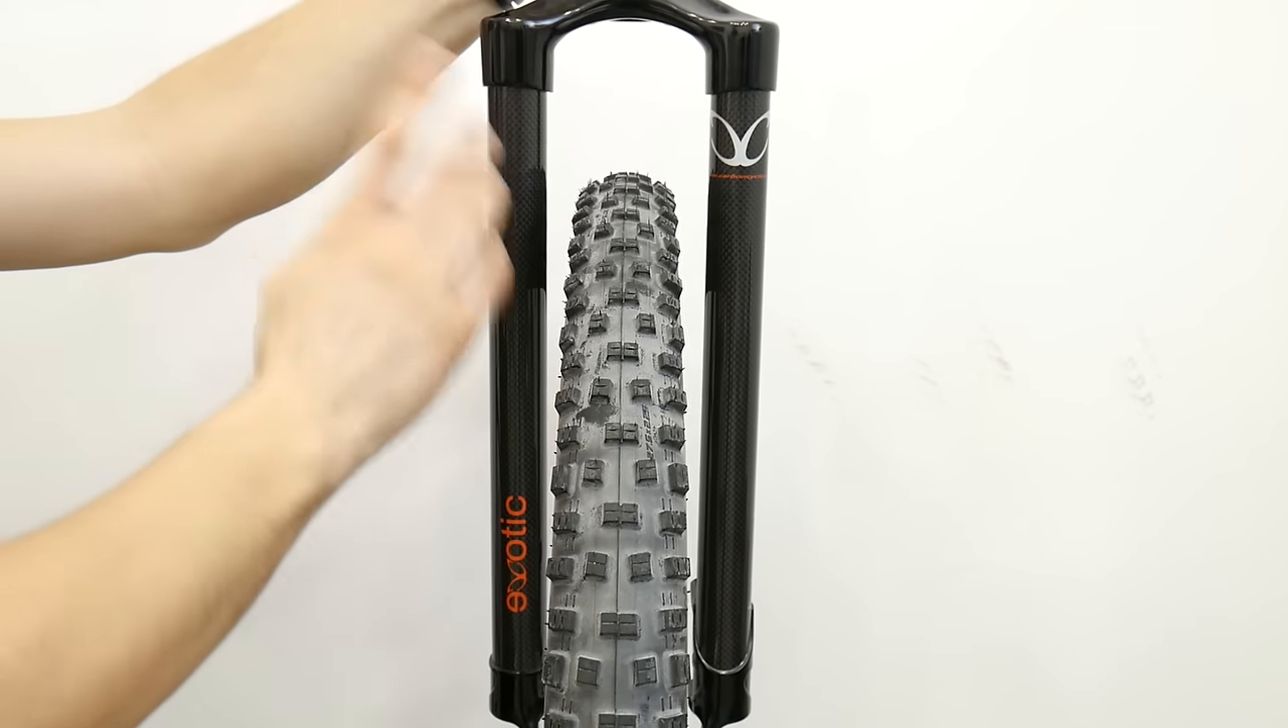This tire has the width of 2 .25 inches and as you can see i have lots of clearance here and also above the tire.